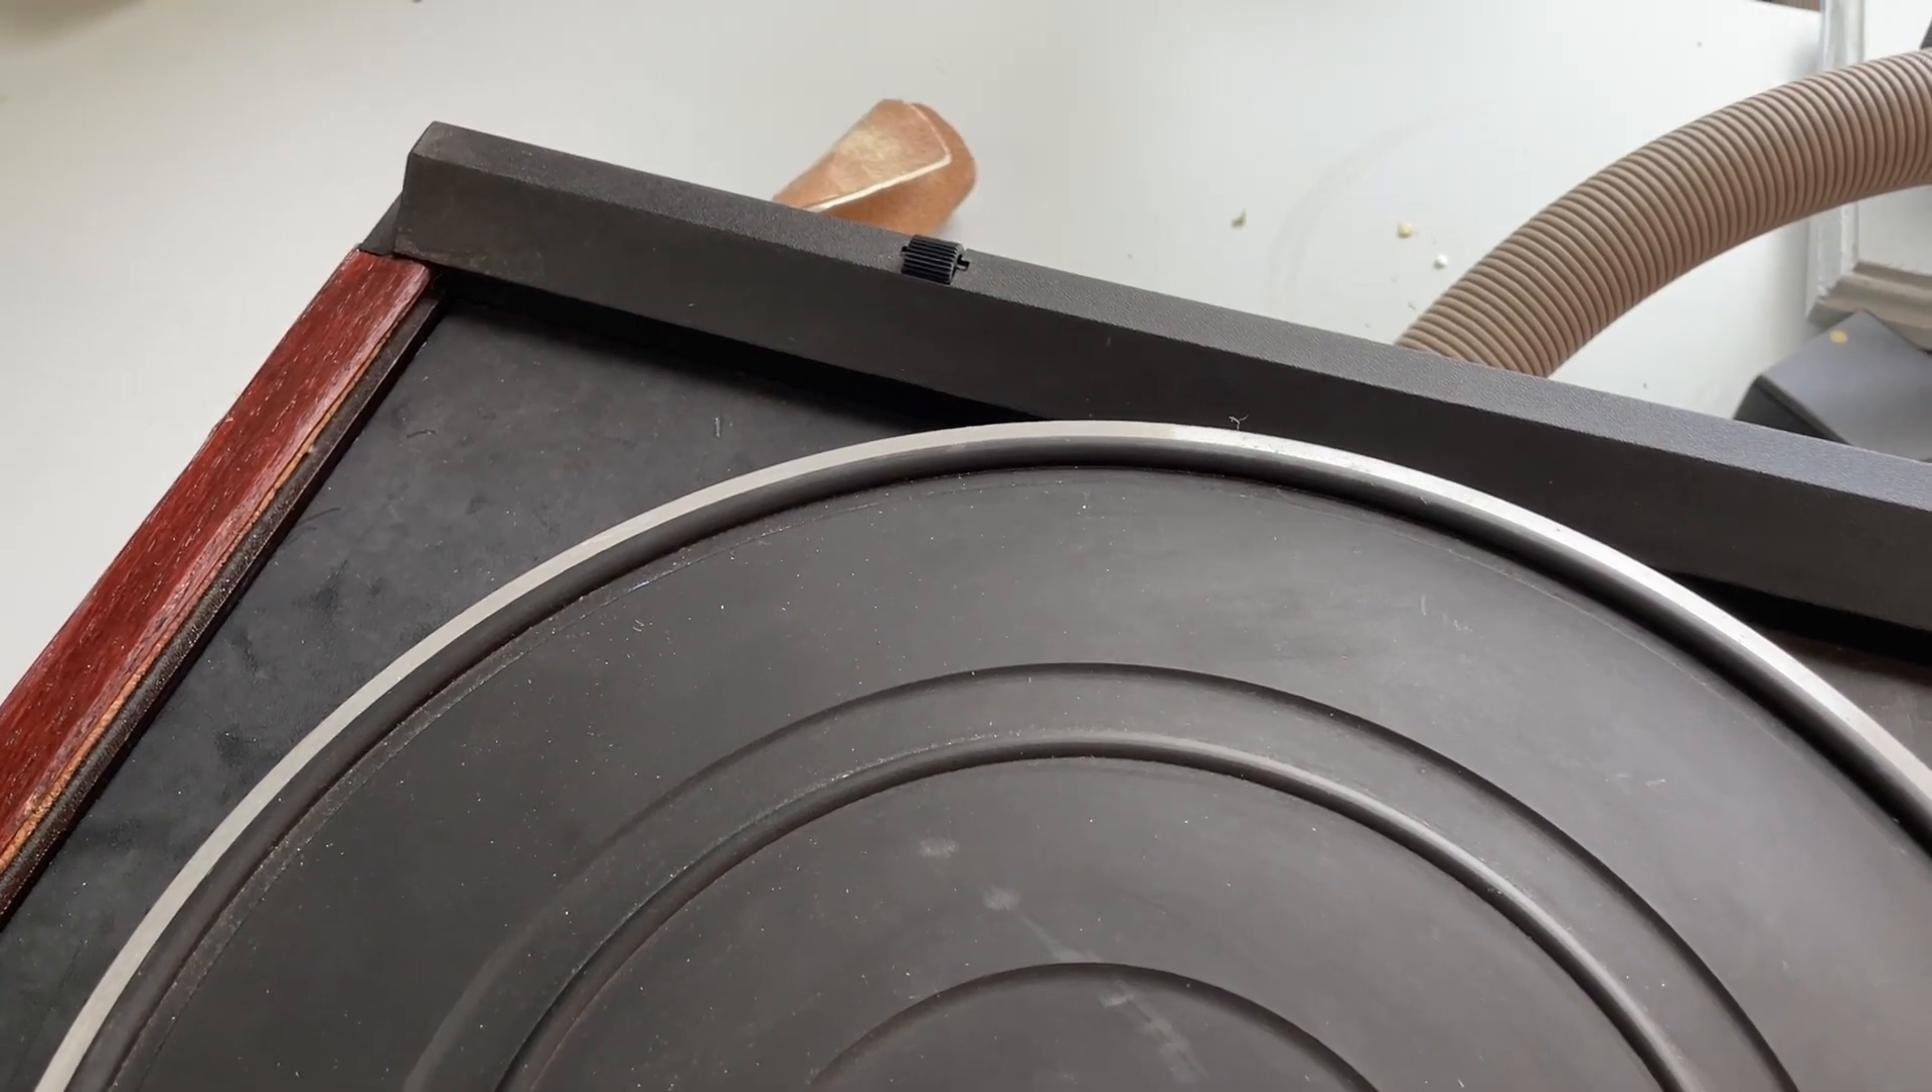Okay here it is with the uh platter installed and um I'll add the VPI wand which goes in here like there's a spring.